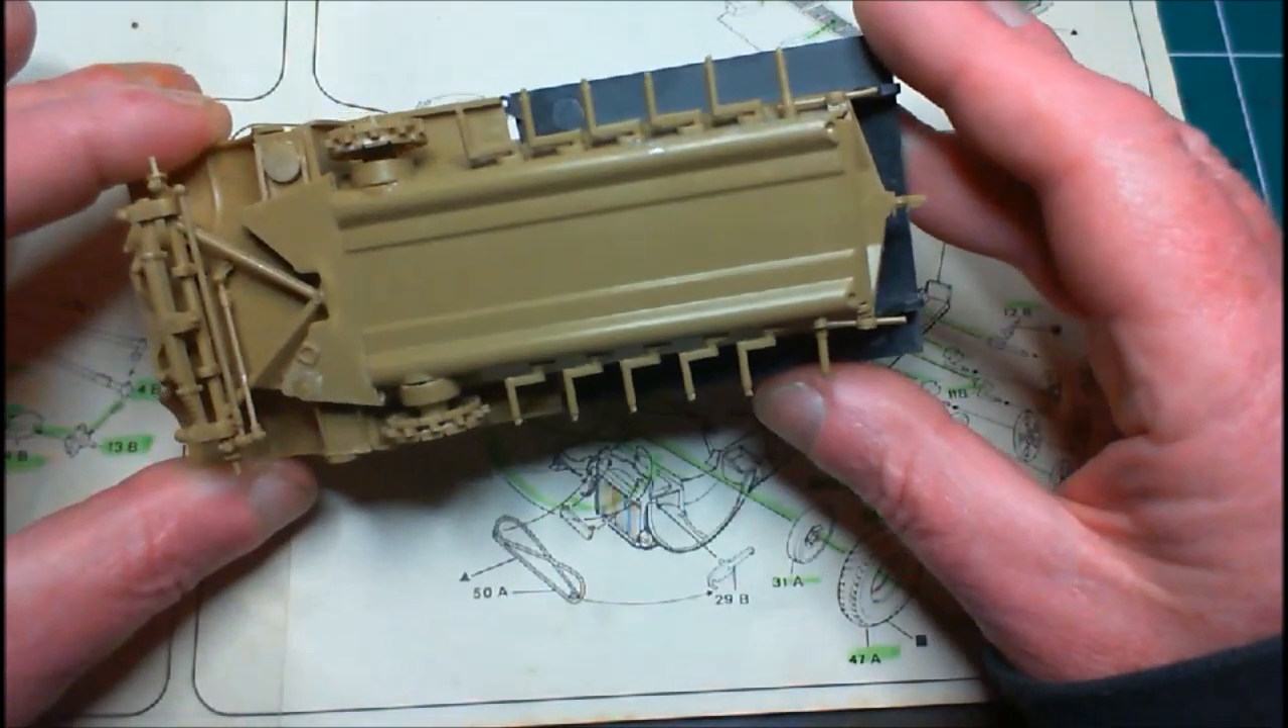There's all the suspension arms in place.